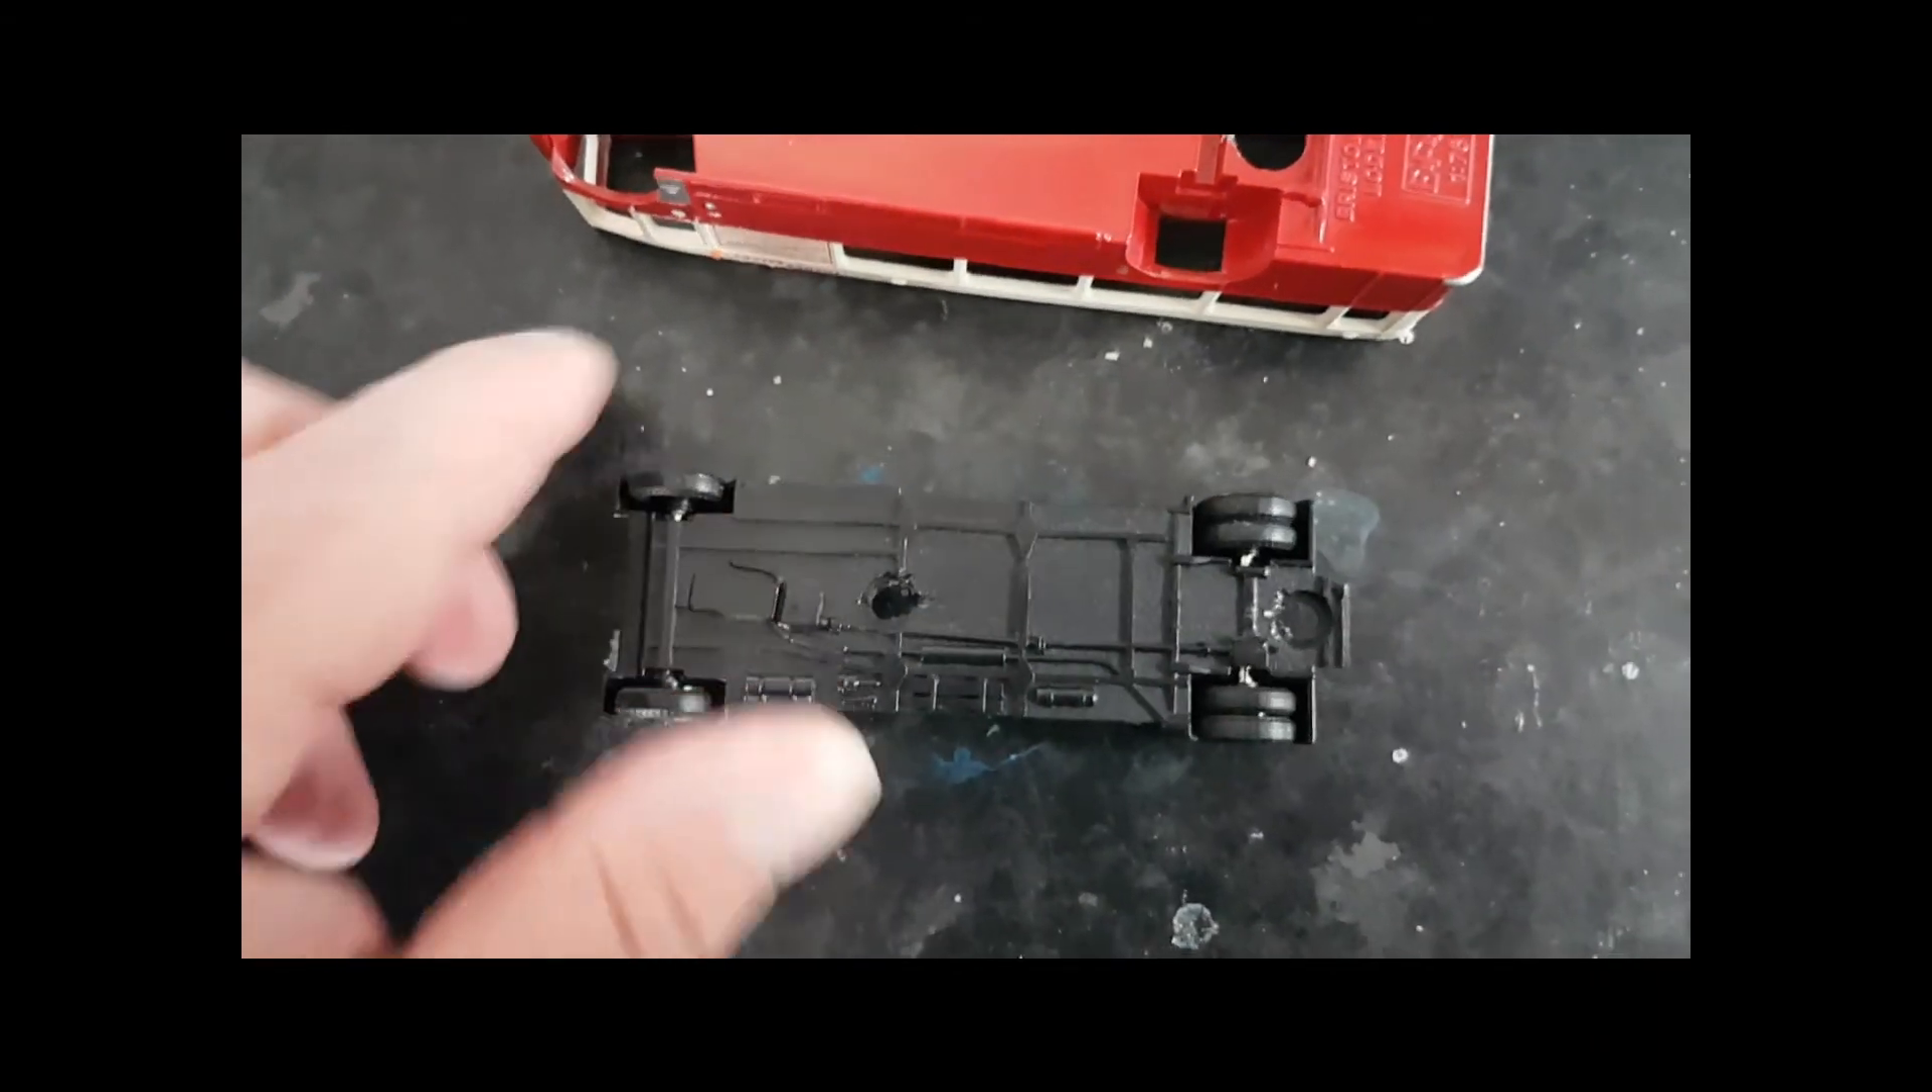The only thing left to do, in terms of dismantling this model, is to remove one wheel from each axle.